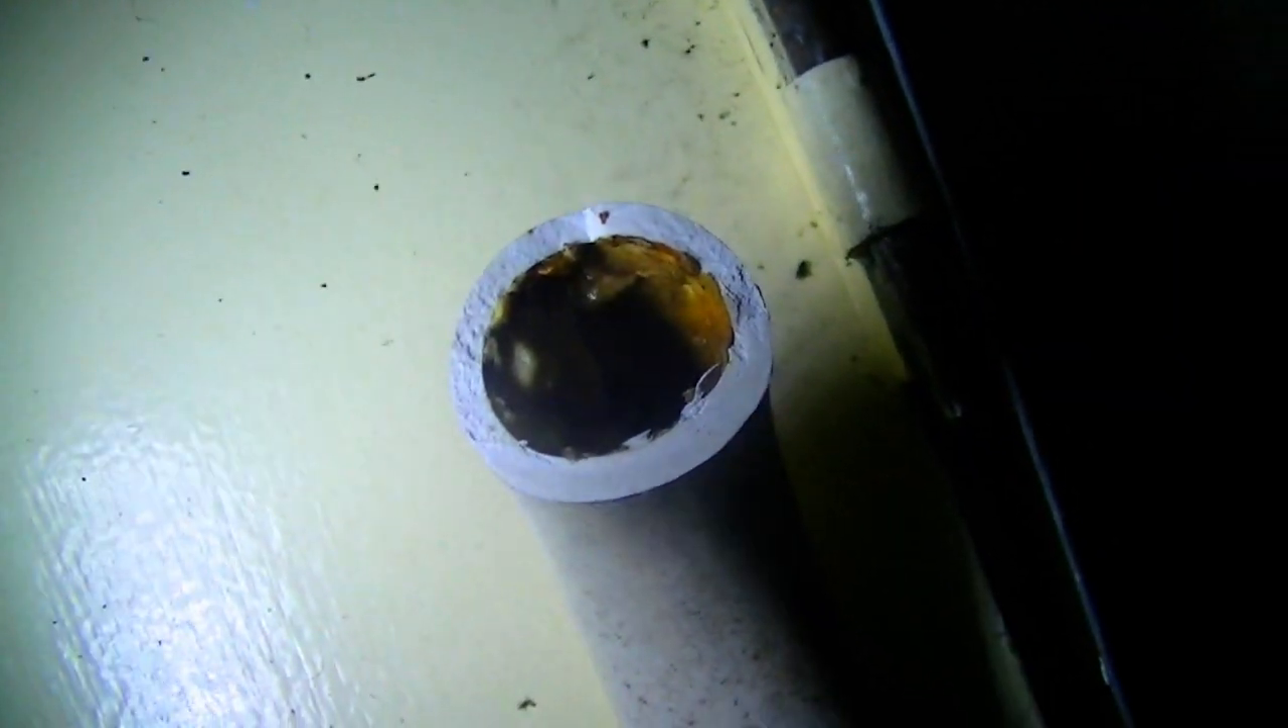We have our drain disconnected here and we'll probably replace the trap because it's full of some nasty items.